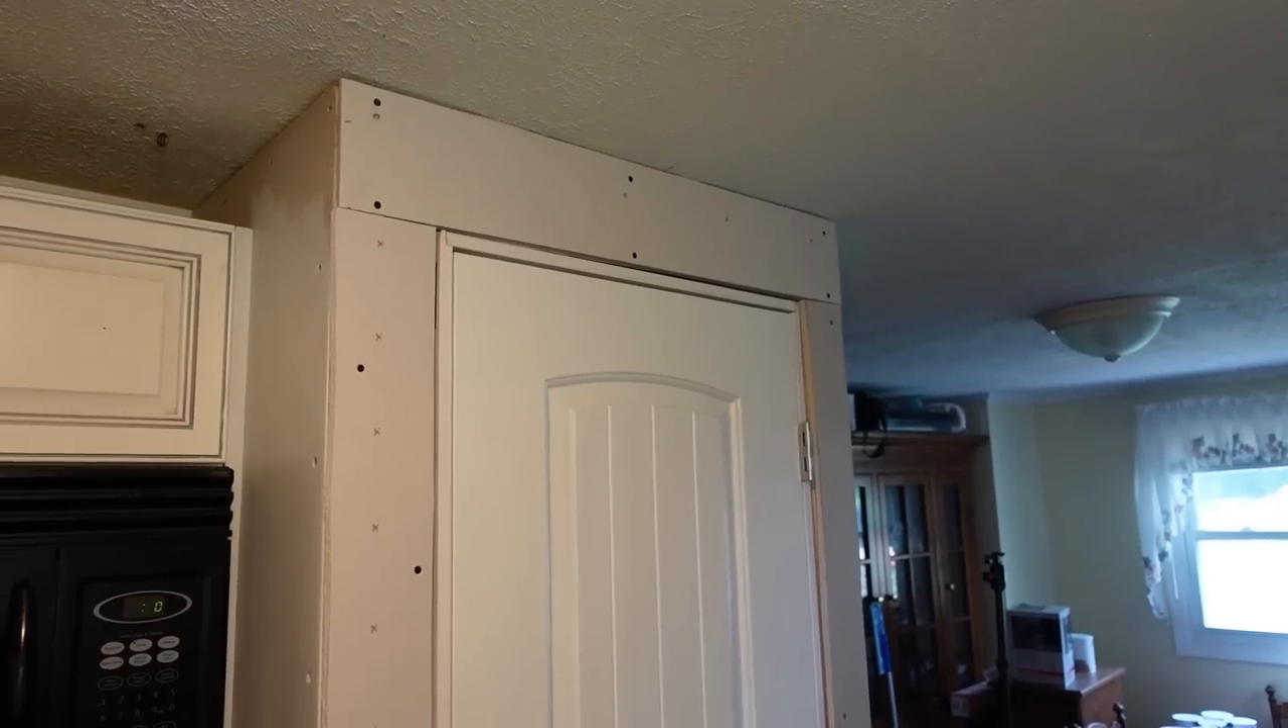So now I'm finally finished hanging the sheetrock on the pantry.